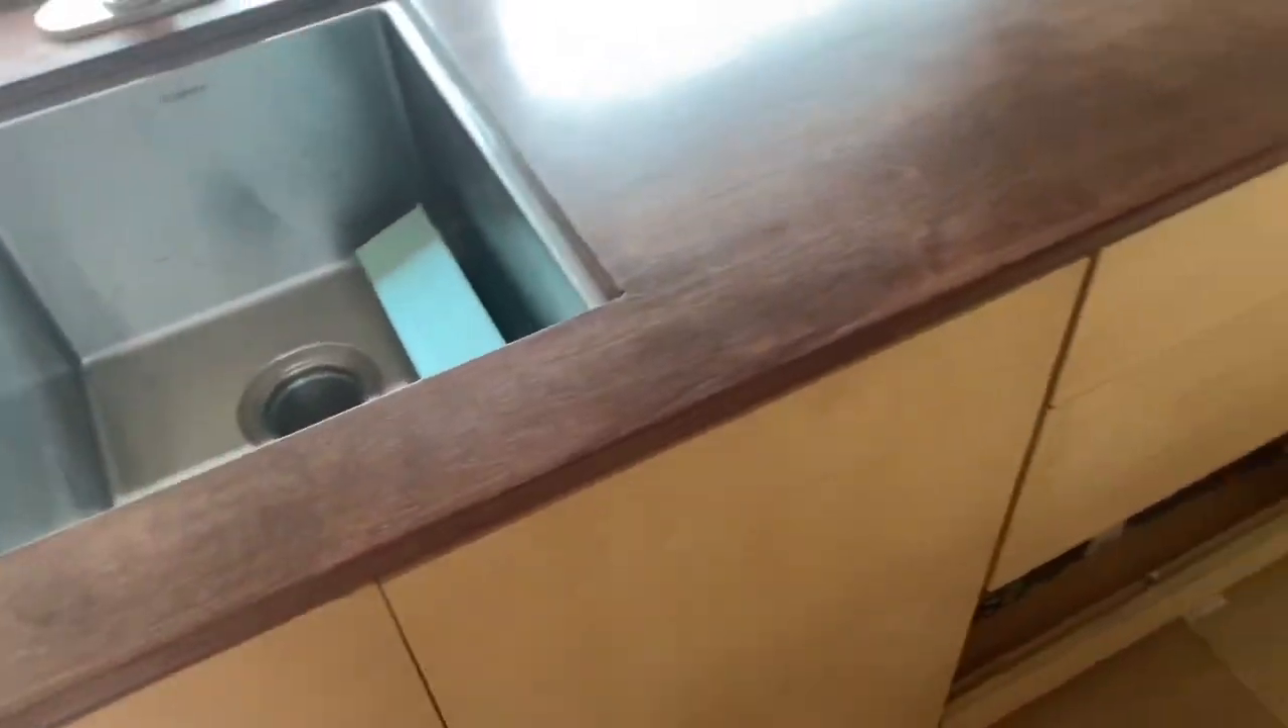Okay so we got the countertops in and the sink is mounted i'm still got to do all the connections and everything.